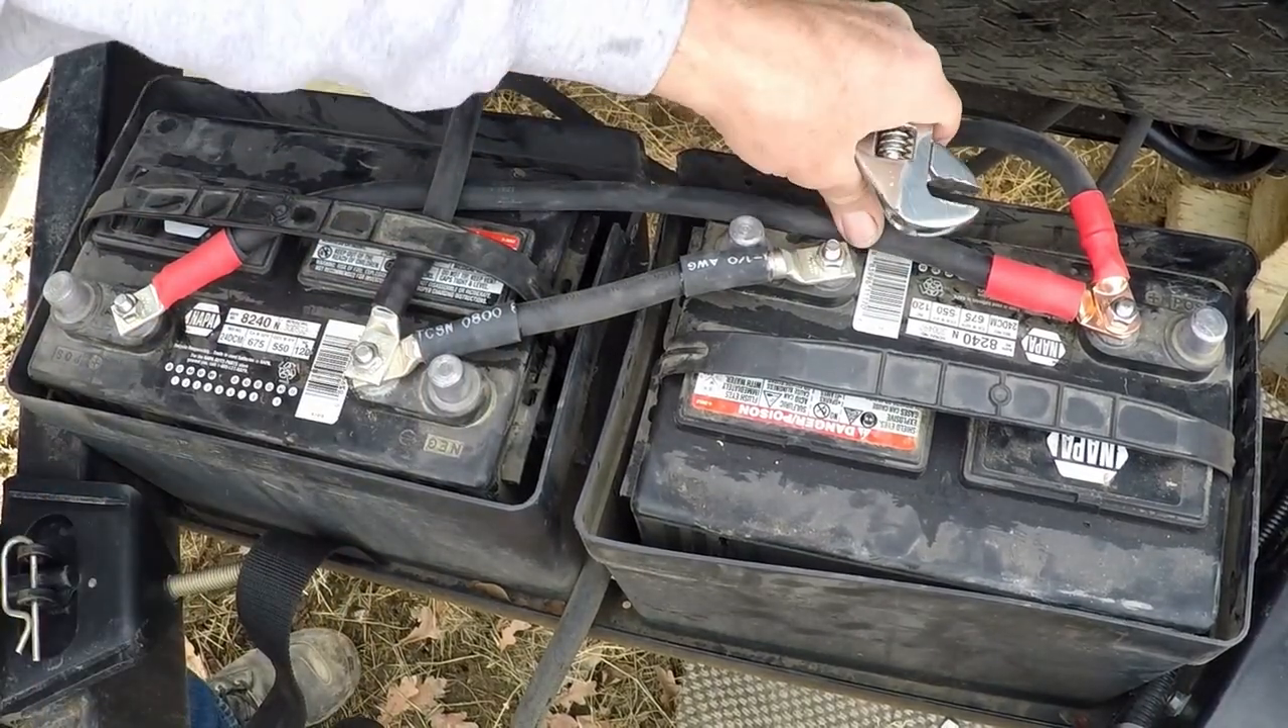Okay, so batteries are hooked up.